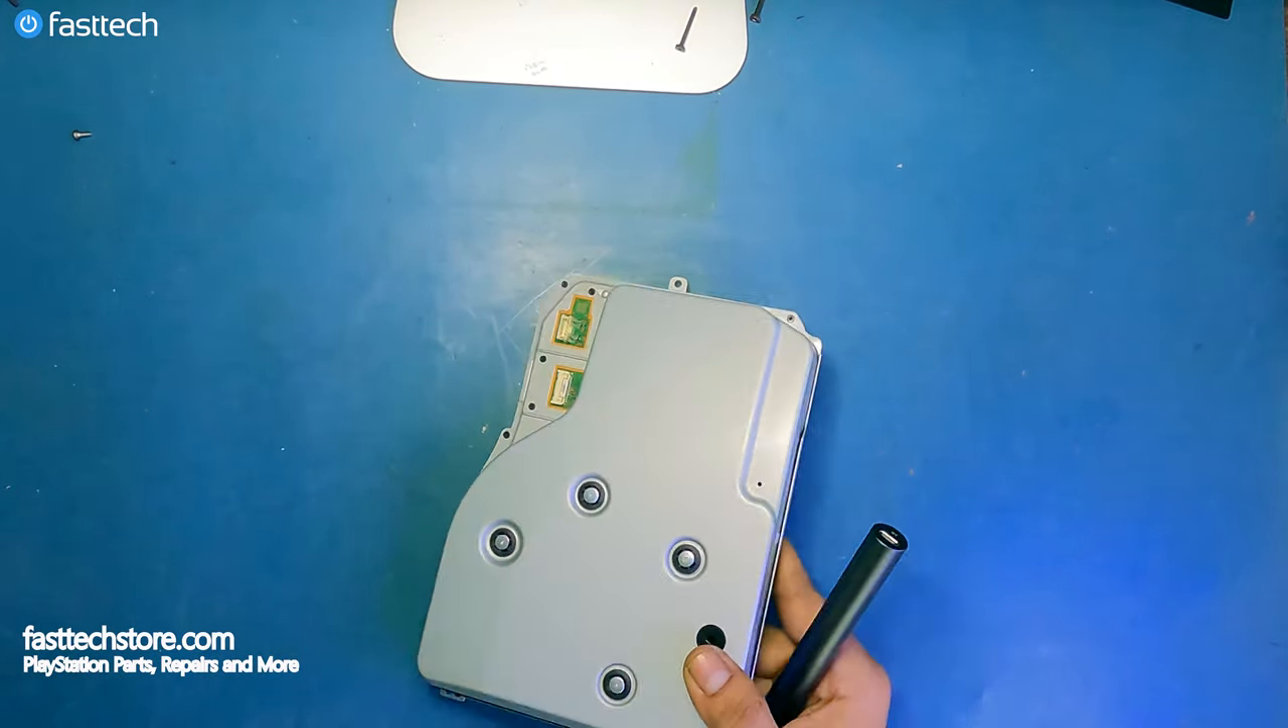And now the disk drive is free.